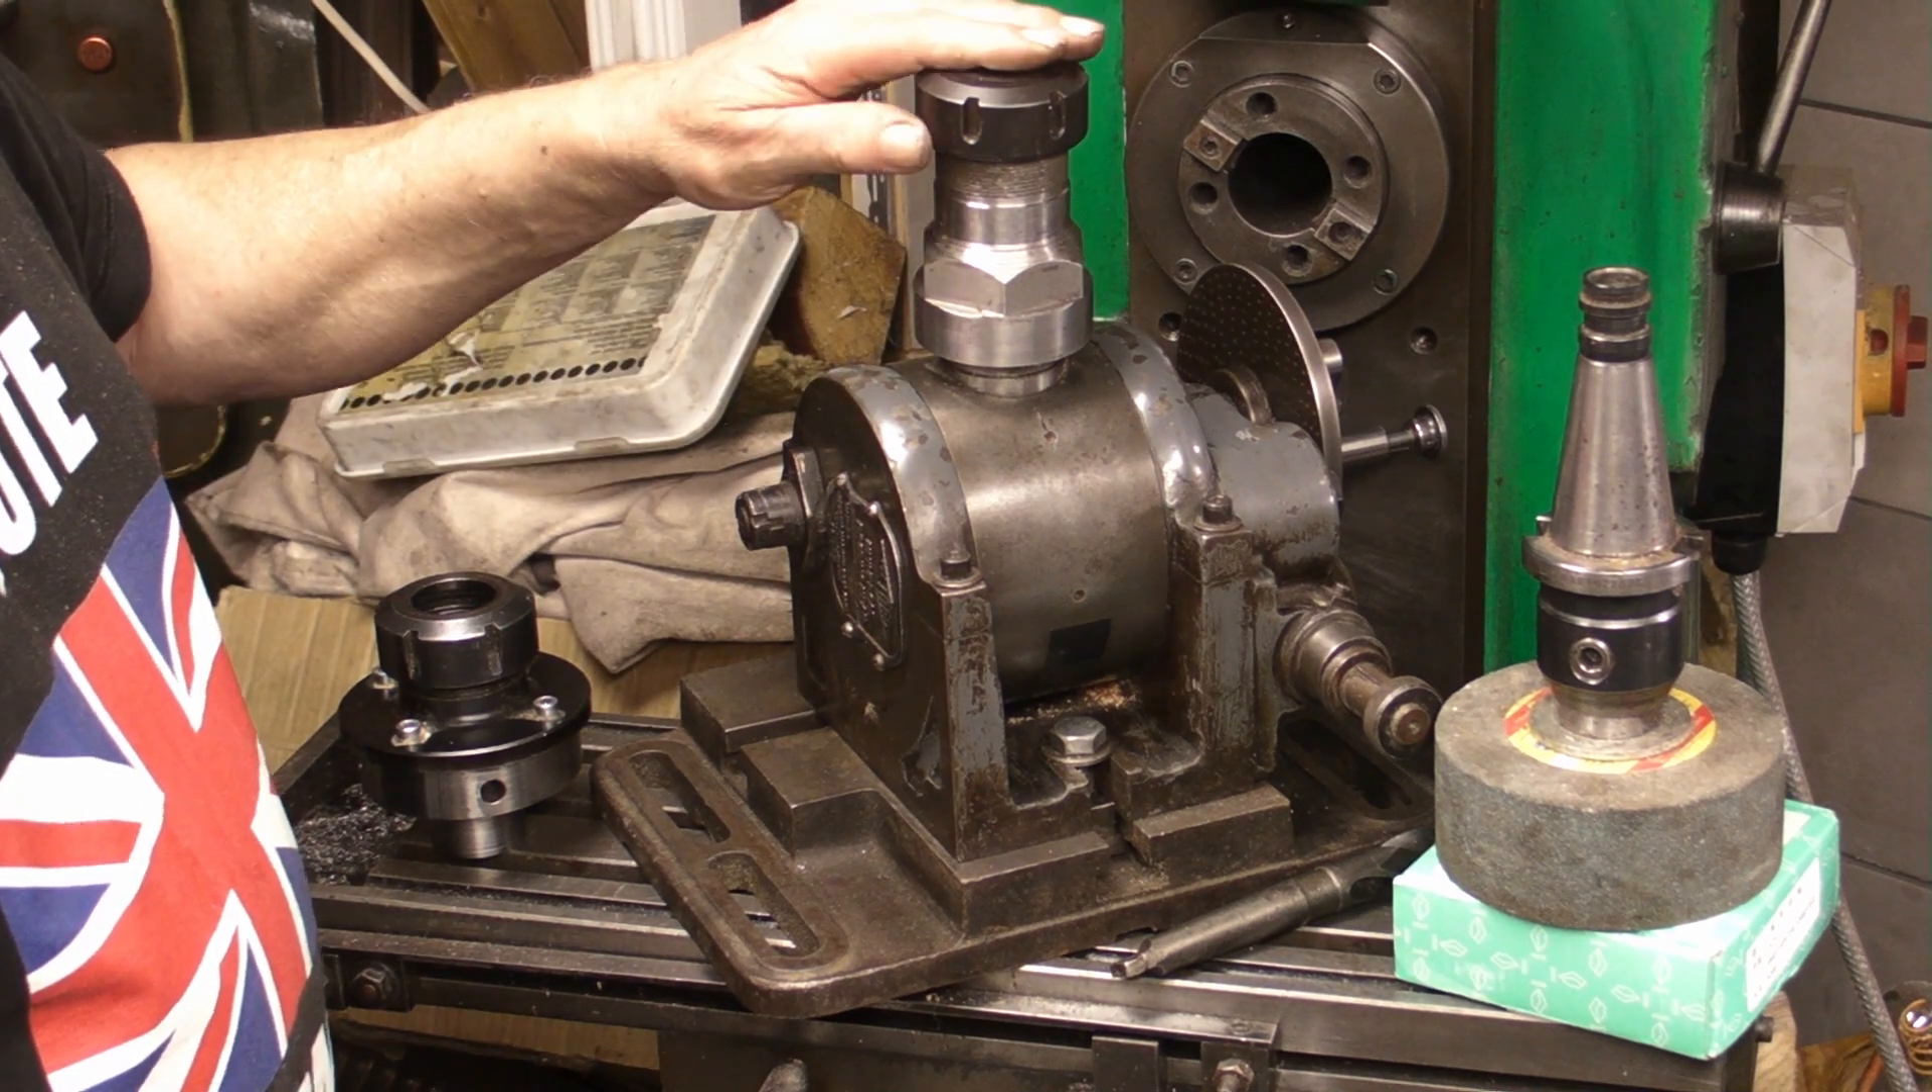Originally this came with a three-jaw chuck and I'd taken that off and I've mounted this ER40 chuck onto it.